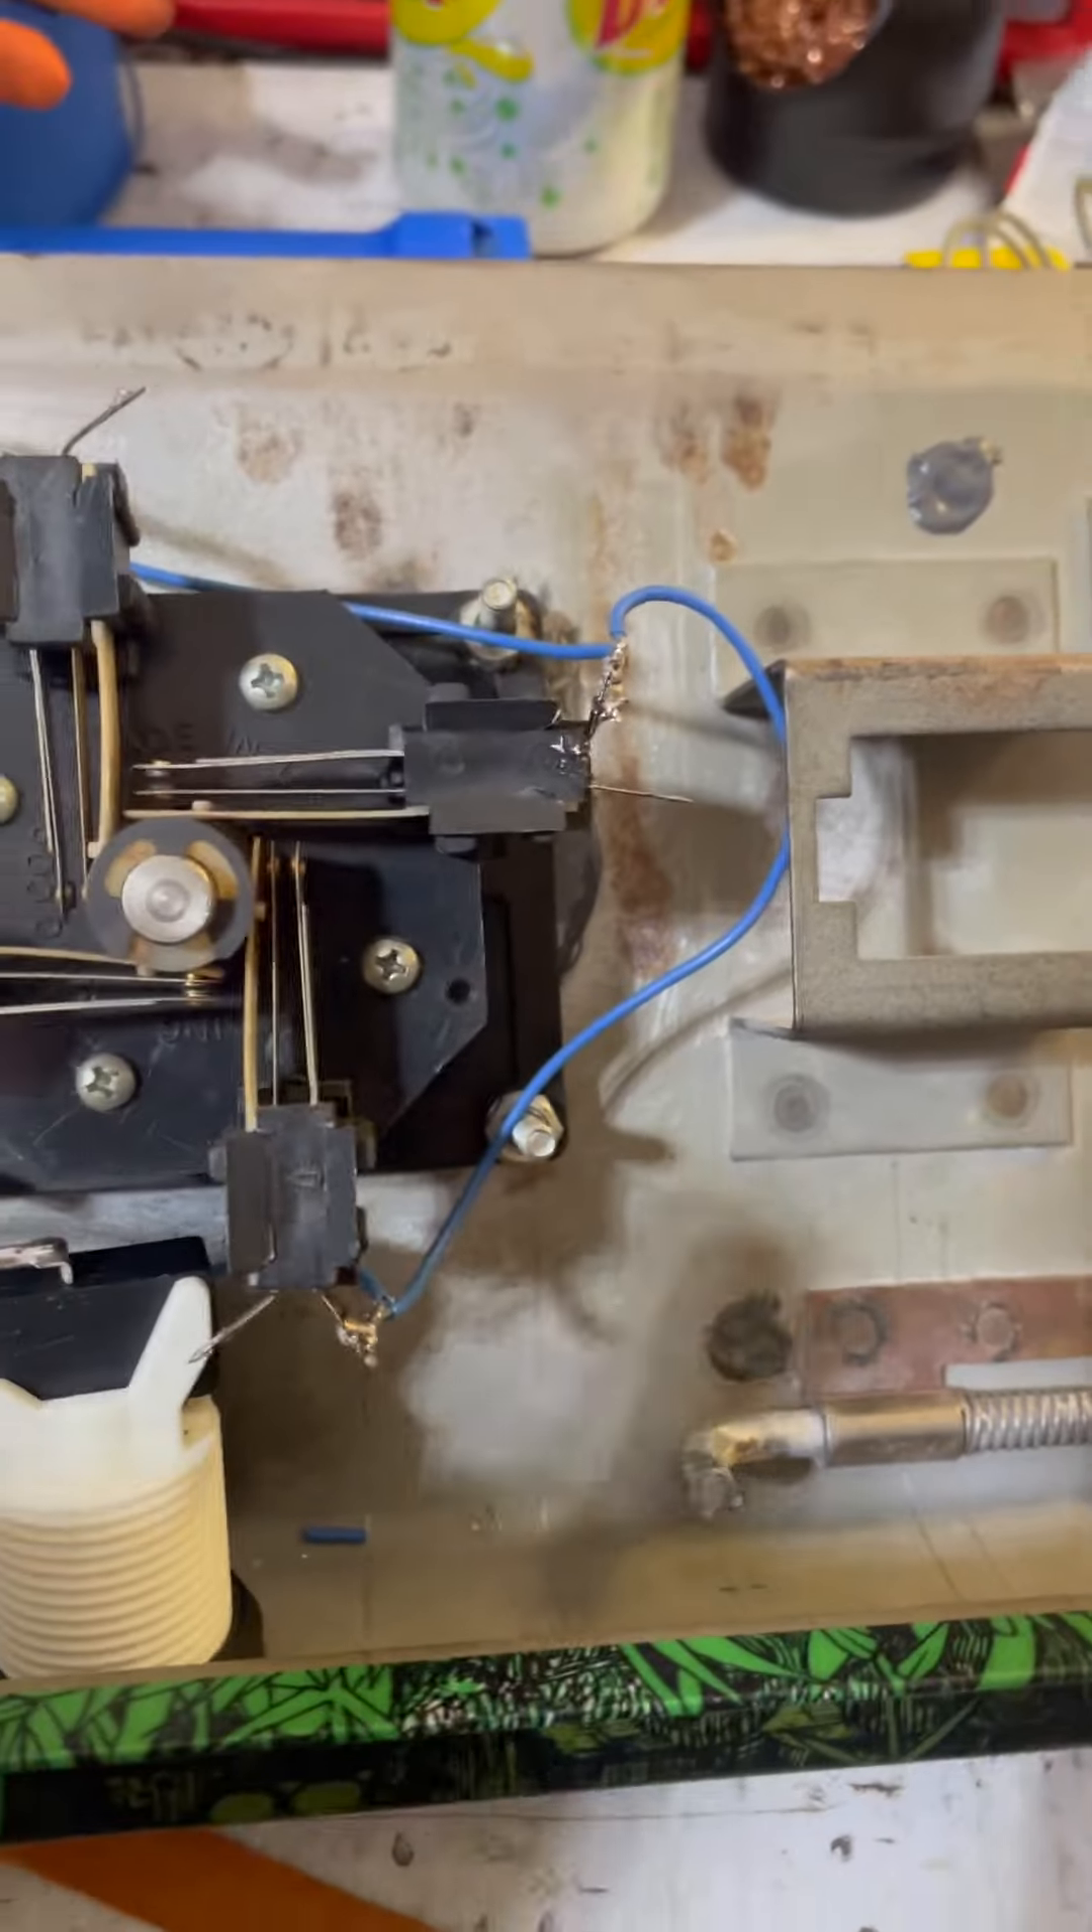We've got the whole control panel wired with the ground that blue wire is the ground wire and that's connected to everything as you can see all is connected both sides.